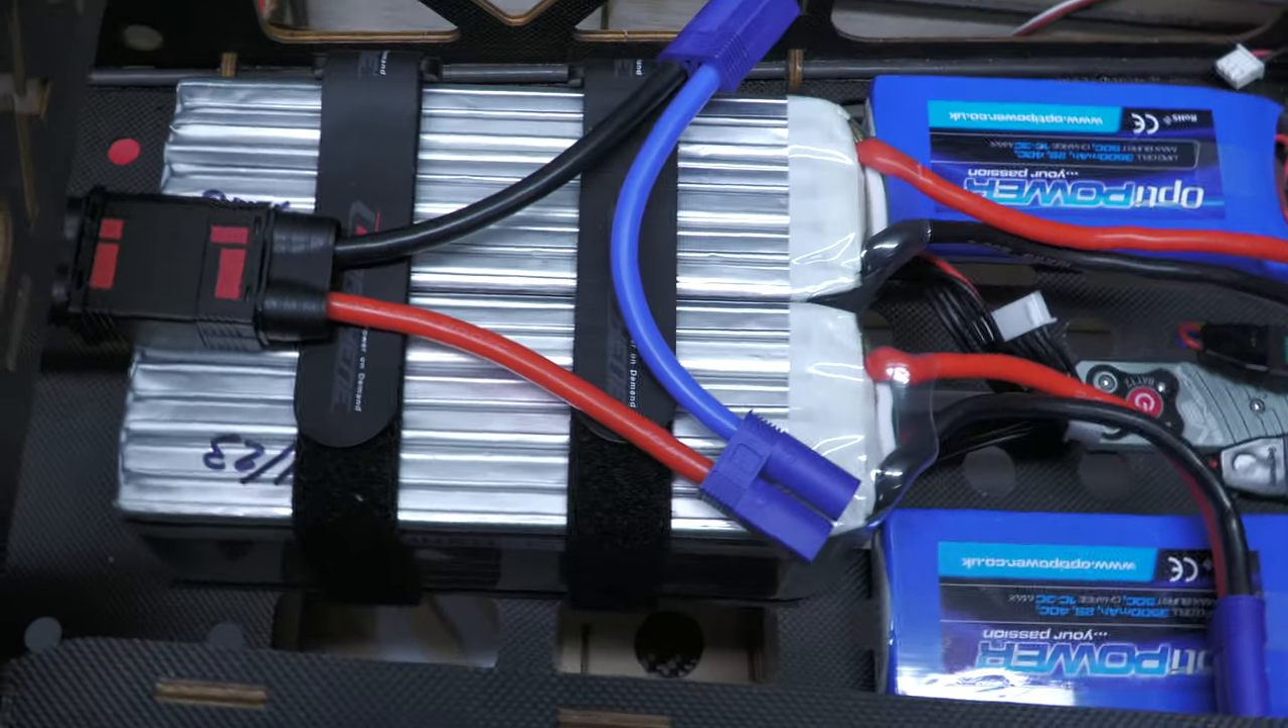There we go, the Y-lead there, and the two batteries you can see are in place as well.